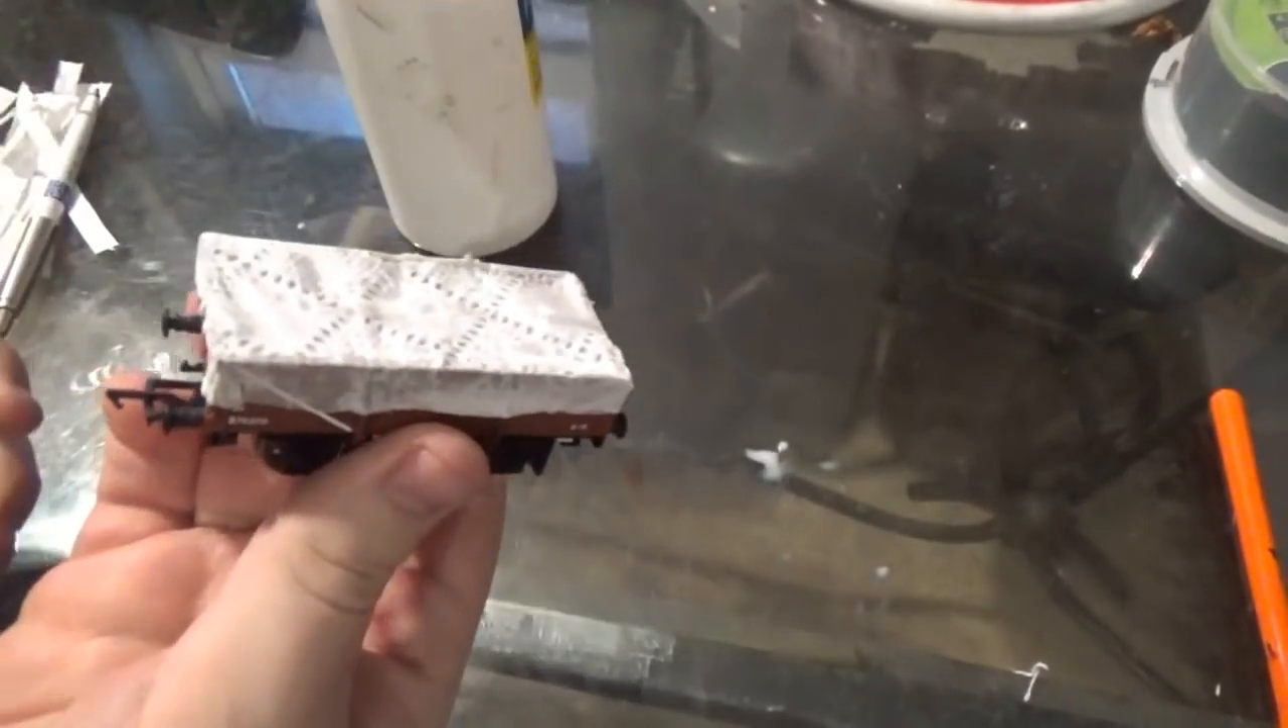We now have a tarpaulin on this wagon.